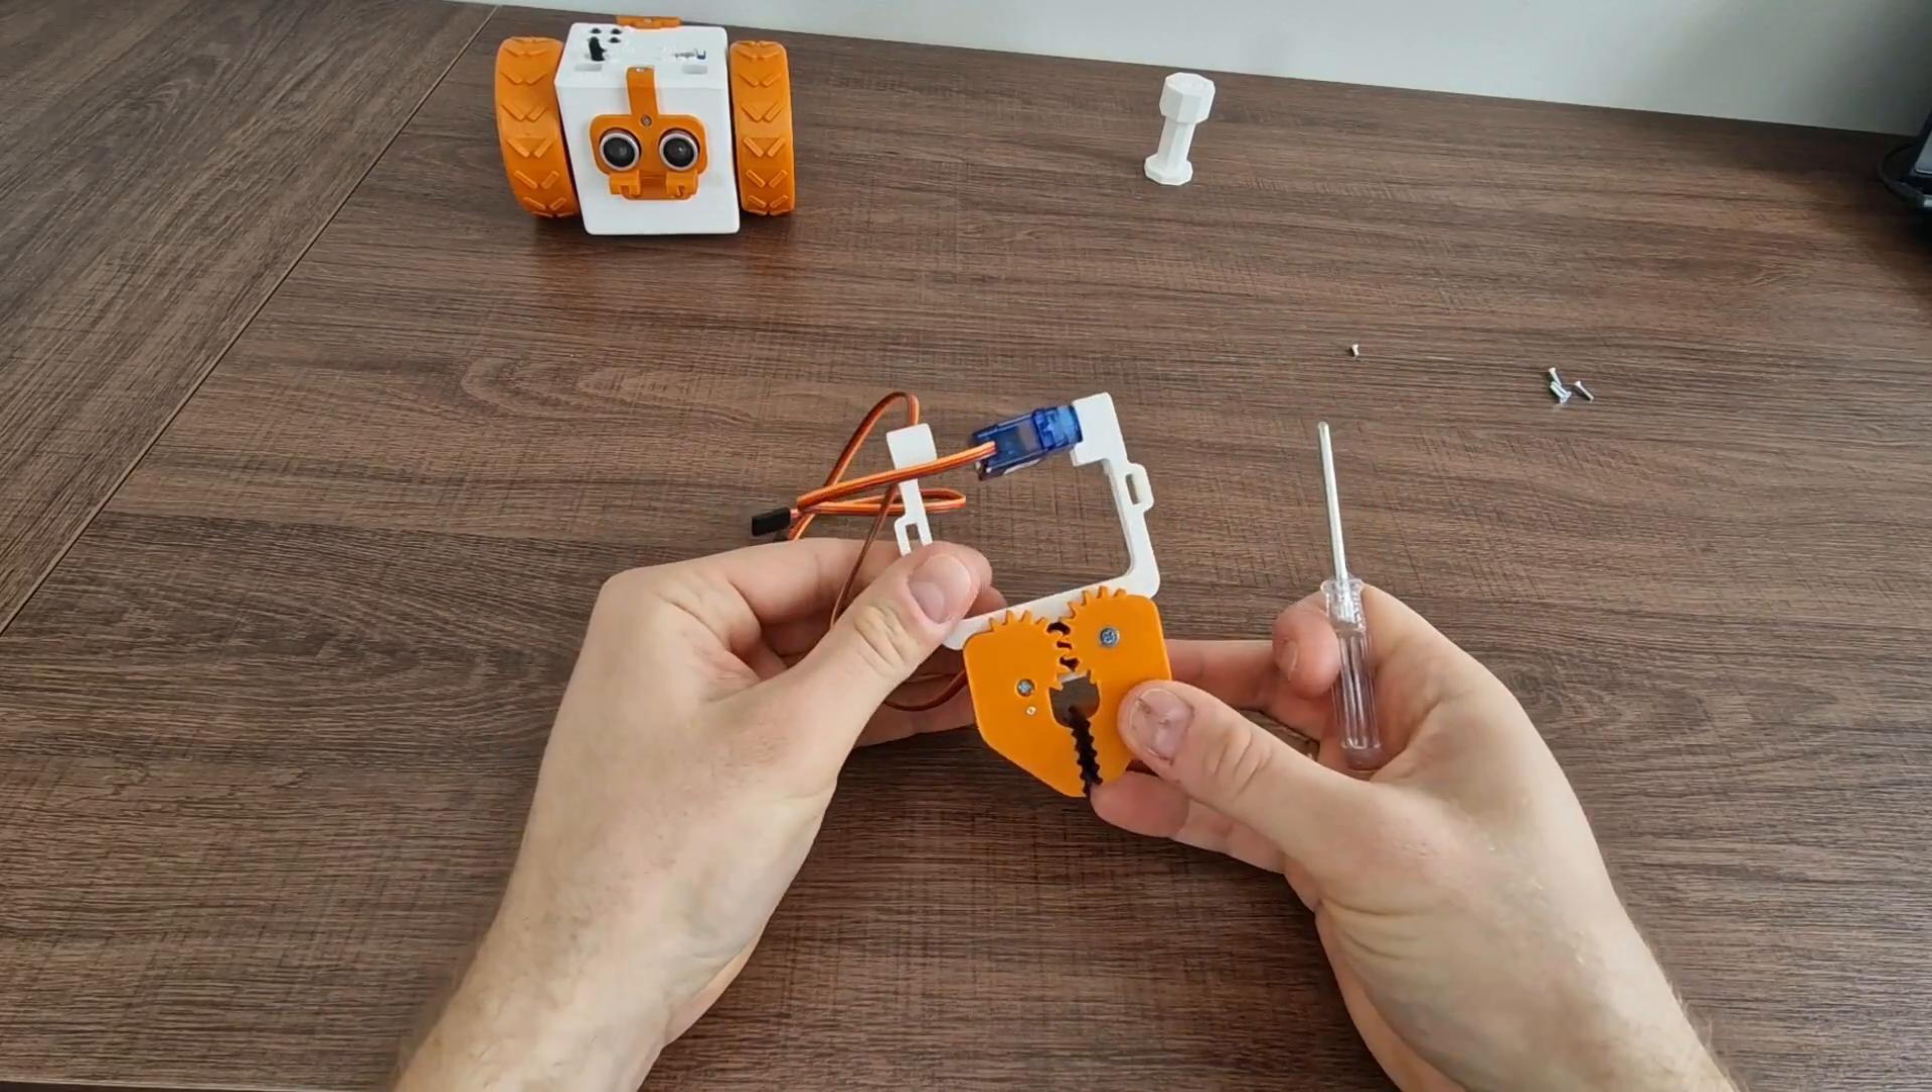And here's how the gripper looks assembled.